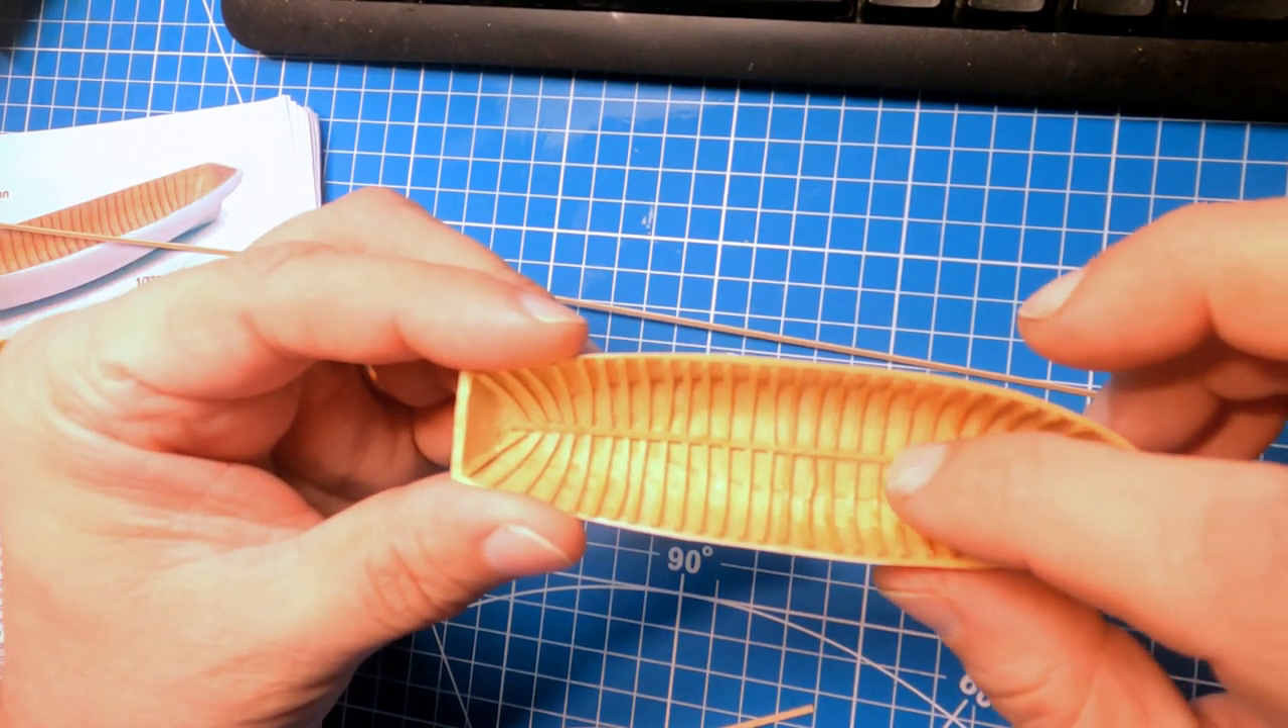So all my ribs are in.